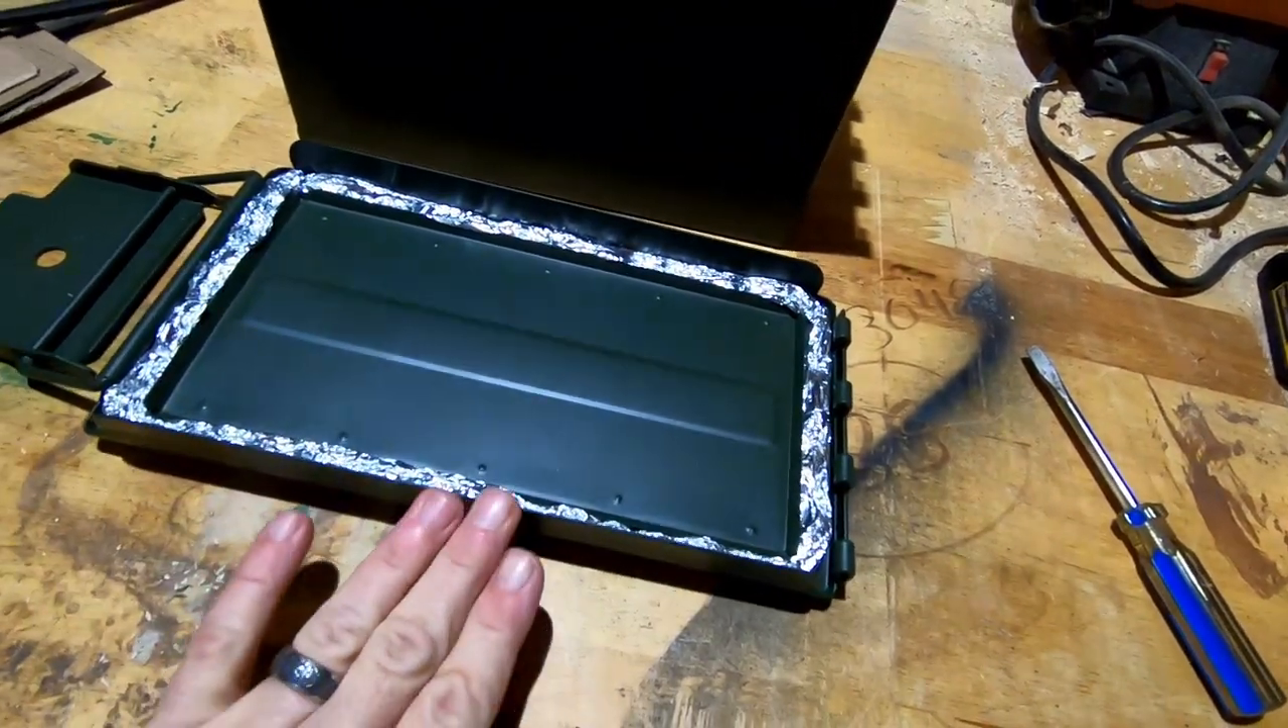So now we have the tin foil going all the way around.